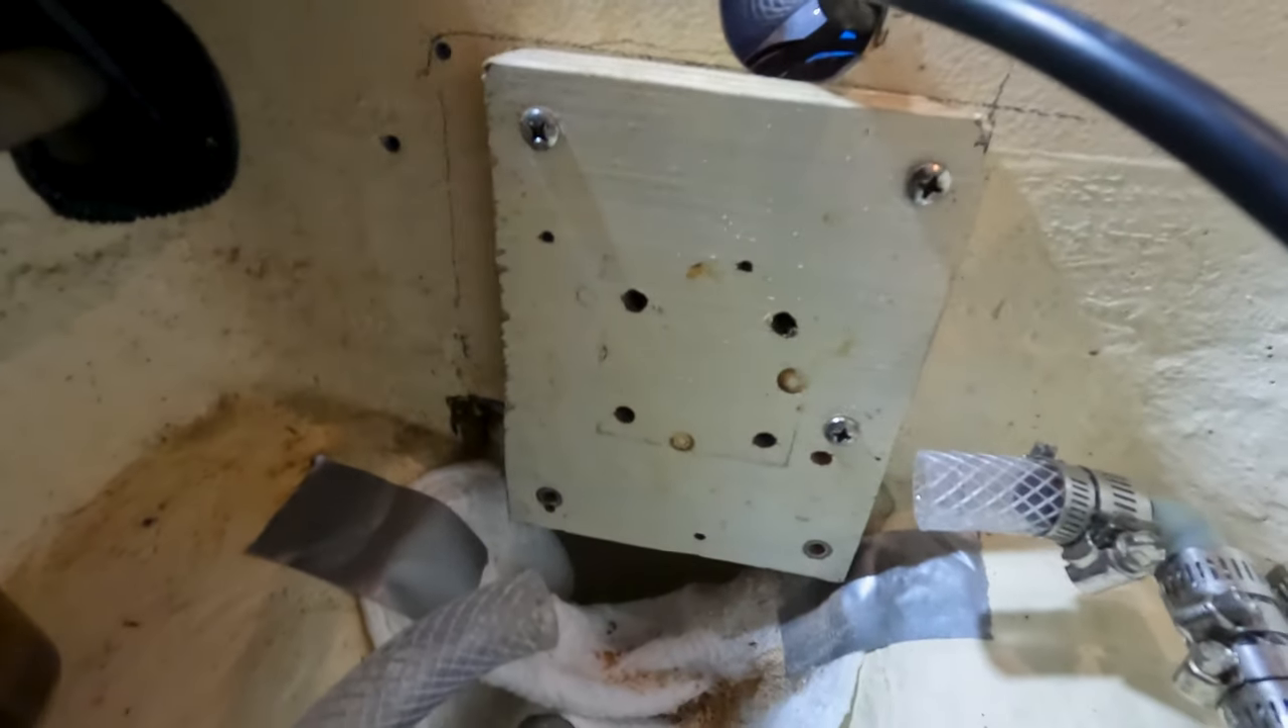We have our panel mounted now for the pump.